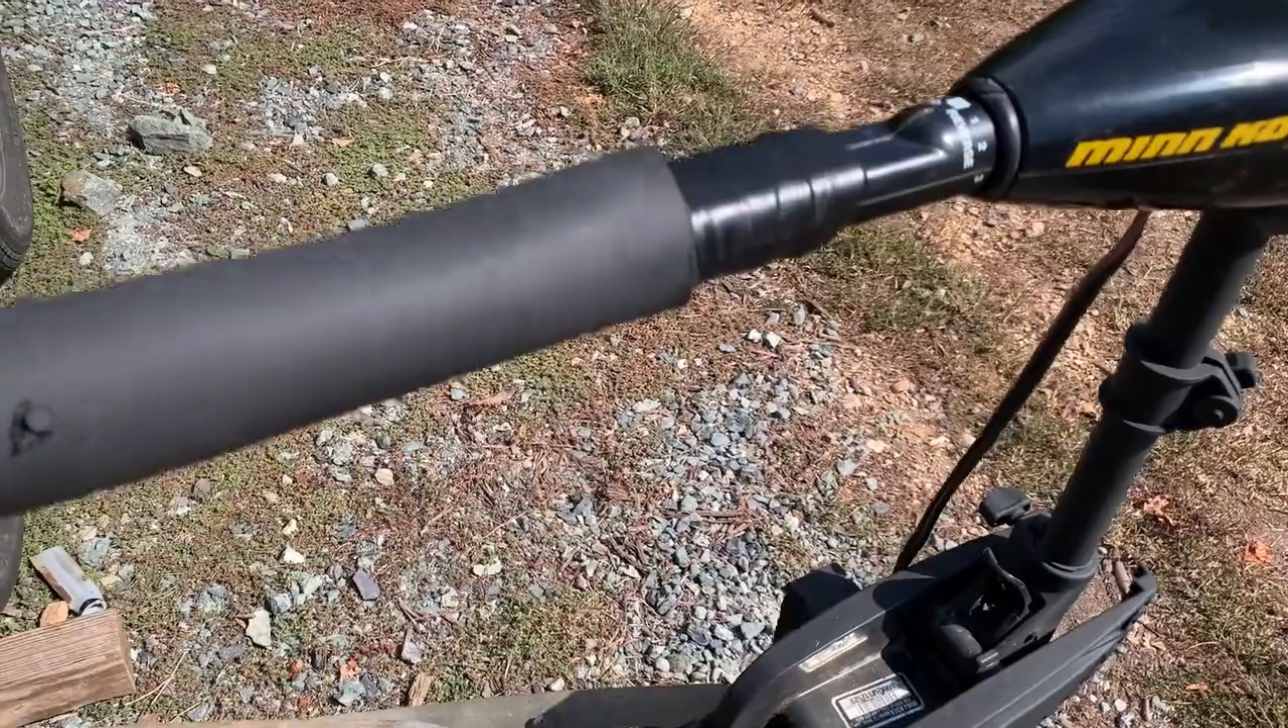Now the sleeve slides over this handle just perfectly. It's a little bit snug.